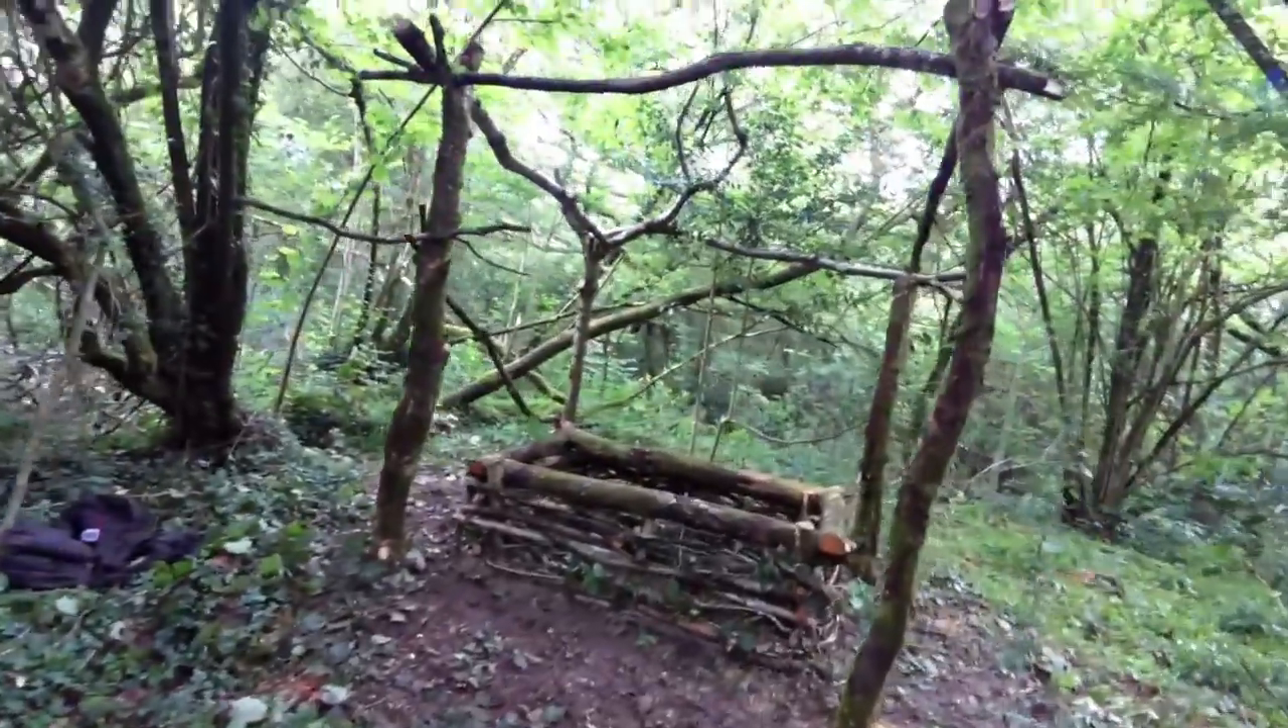Alright so there's a little bit of a frame going up around the dunny and as you can see it's just some old crappy bits of oak that were not growing so well throughout the woodland.